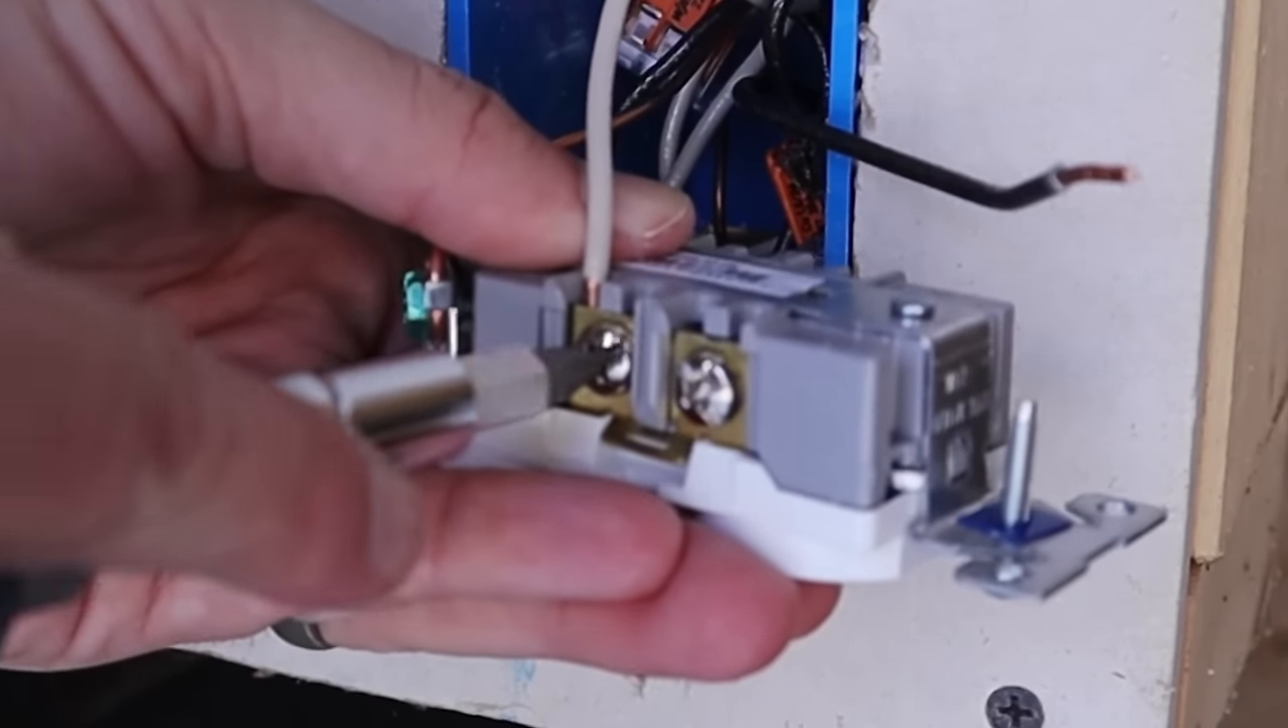All right so now all I've got left is this black hot wire here.